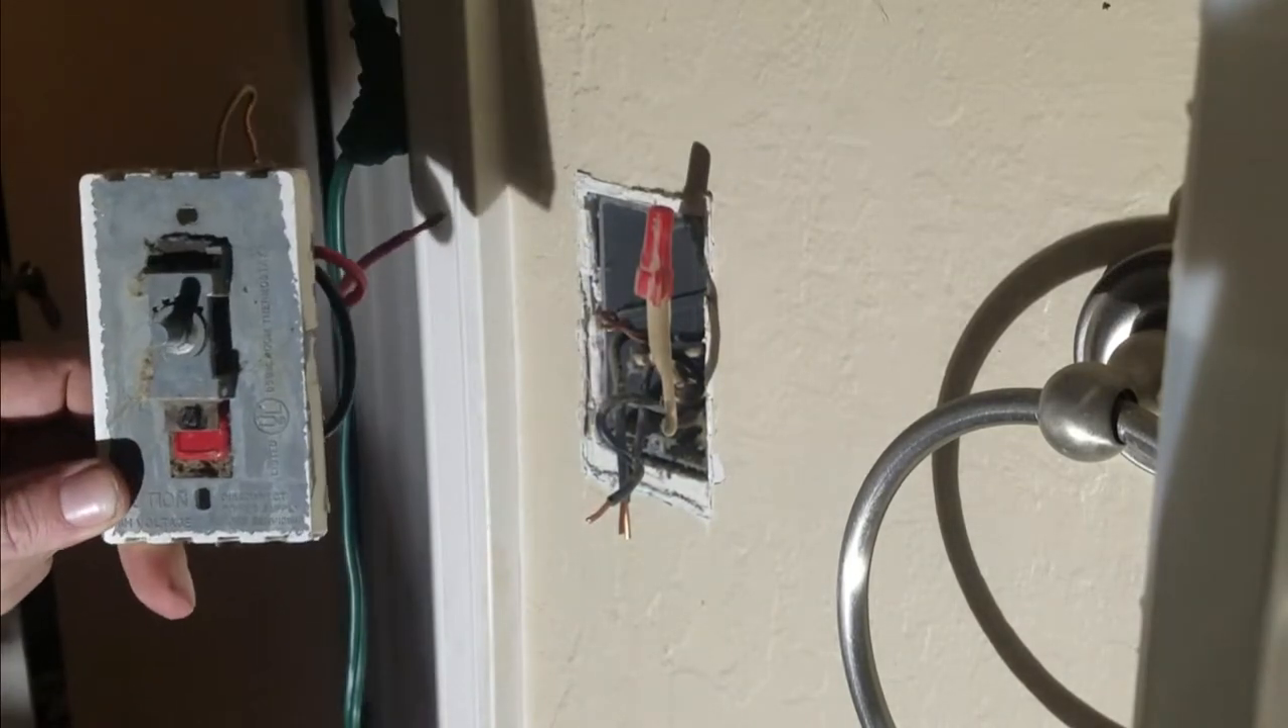Now i'm going to take the wire nut off of the the grounds here and i'm just going to separate it and pull it apart here and there it is we have removed the old dial.